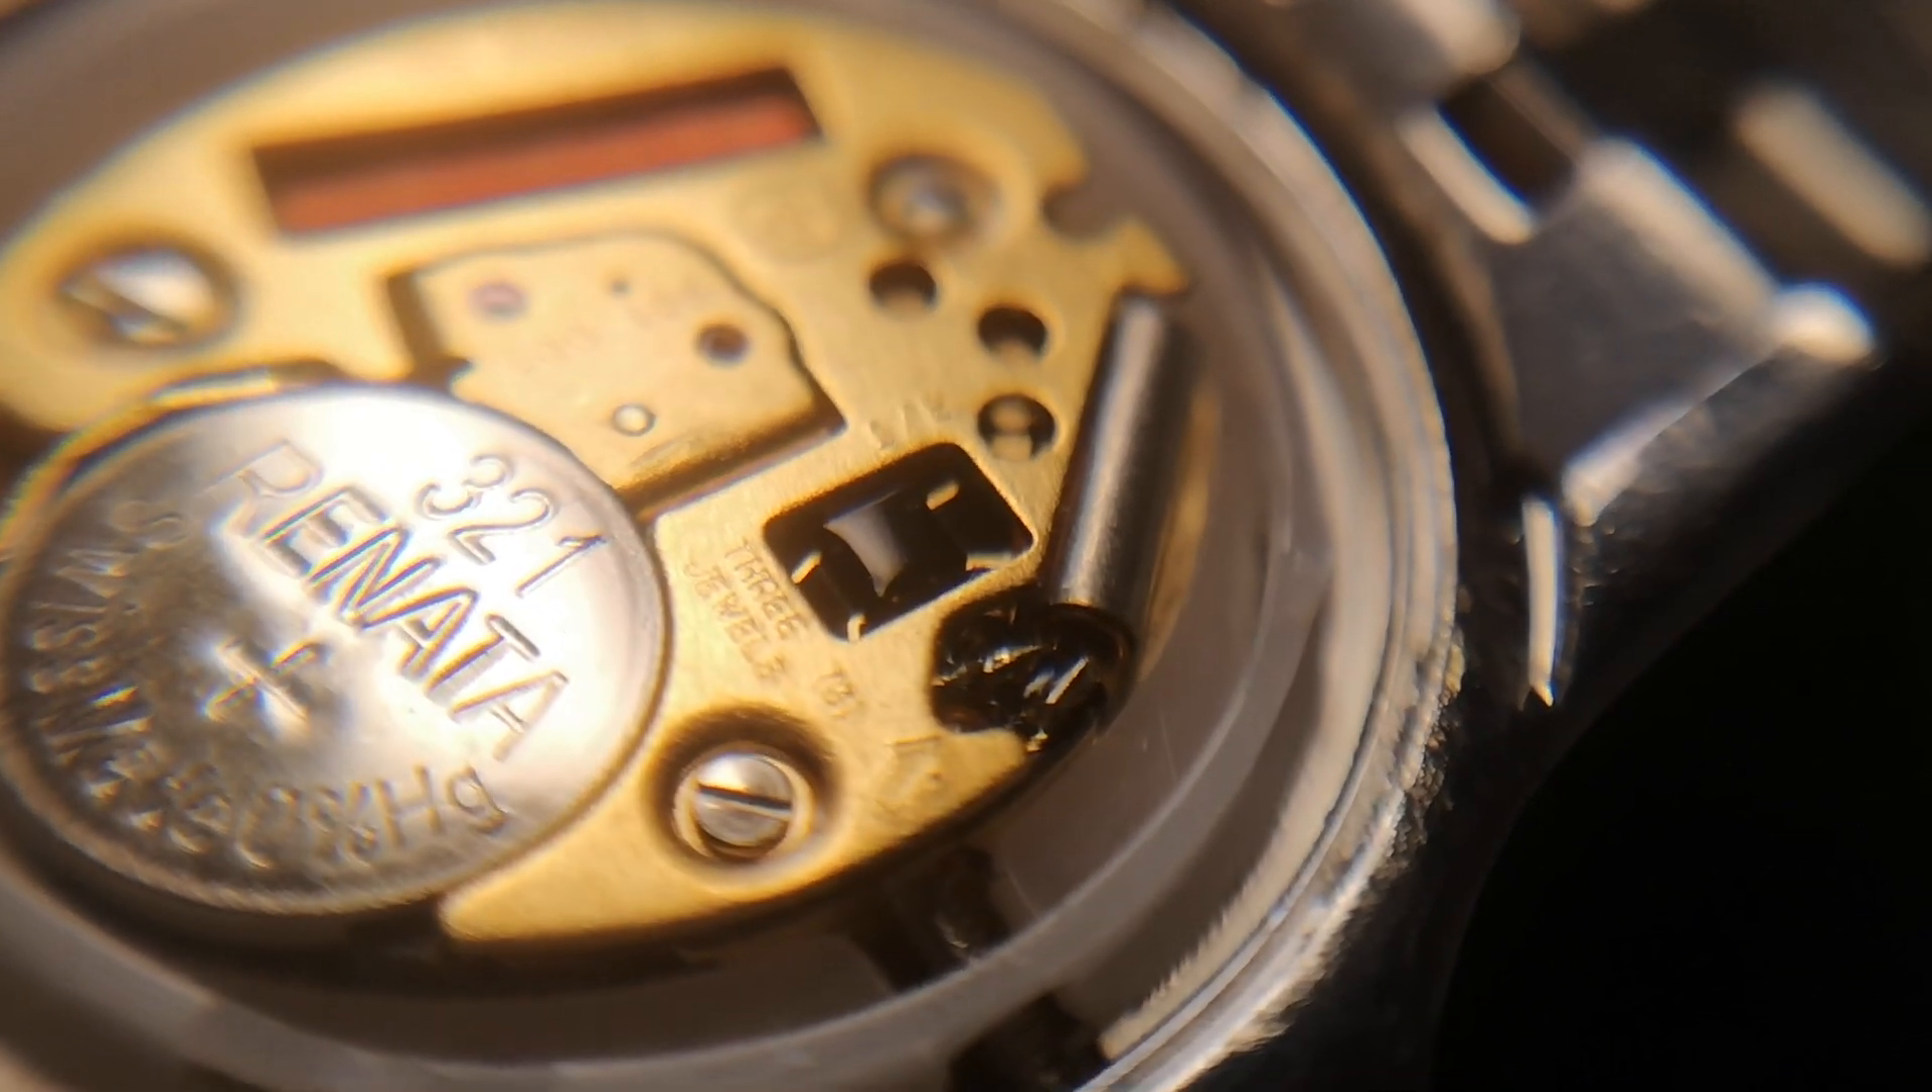And as you can see, I've just put in a new 321 battery.